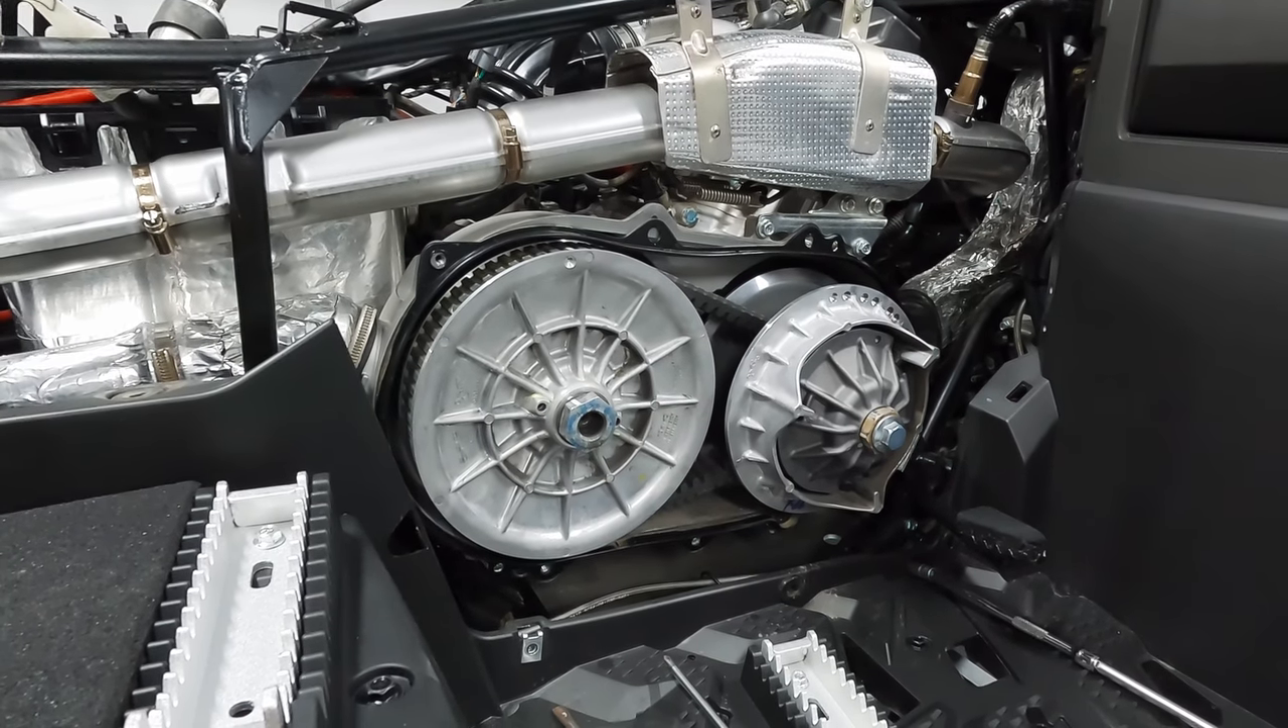Fuel tank is now off. I've taken off the side casing and you can see the clutch assembly.